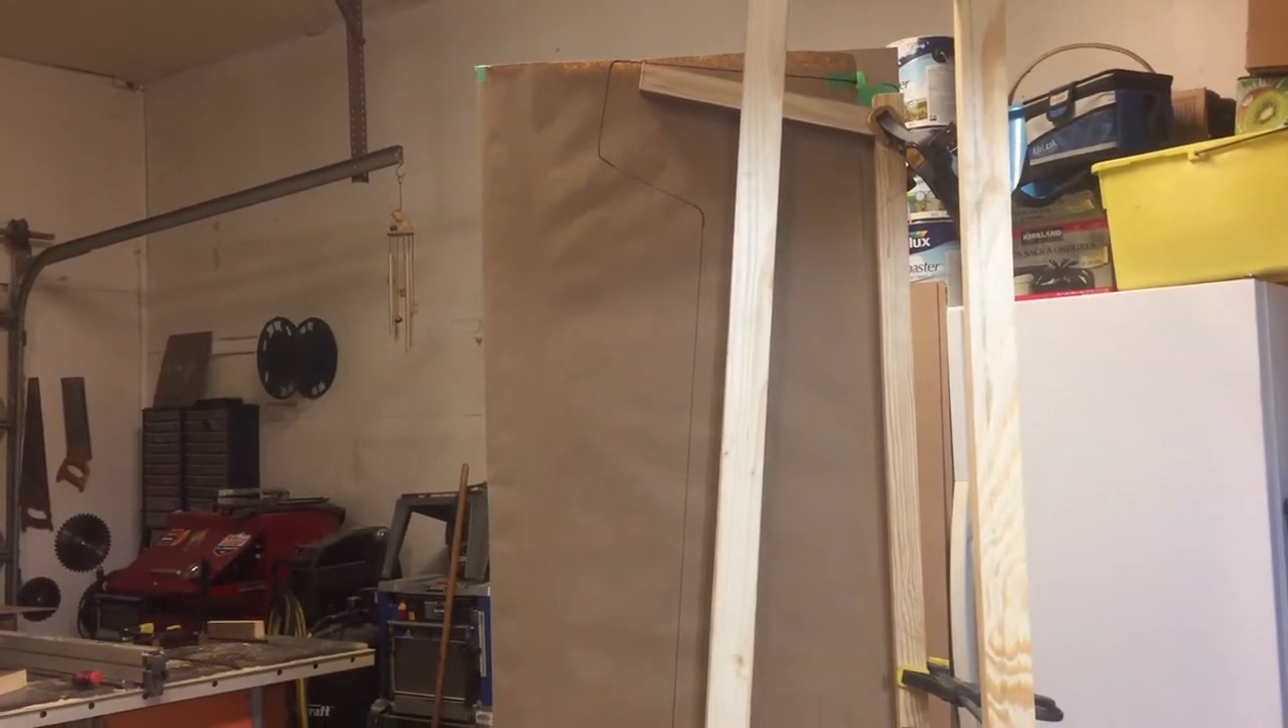So you can see the side panel we just have it clamped to the frame with our paper pattern facing us.